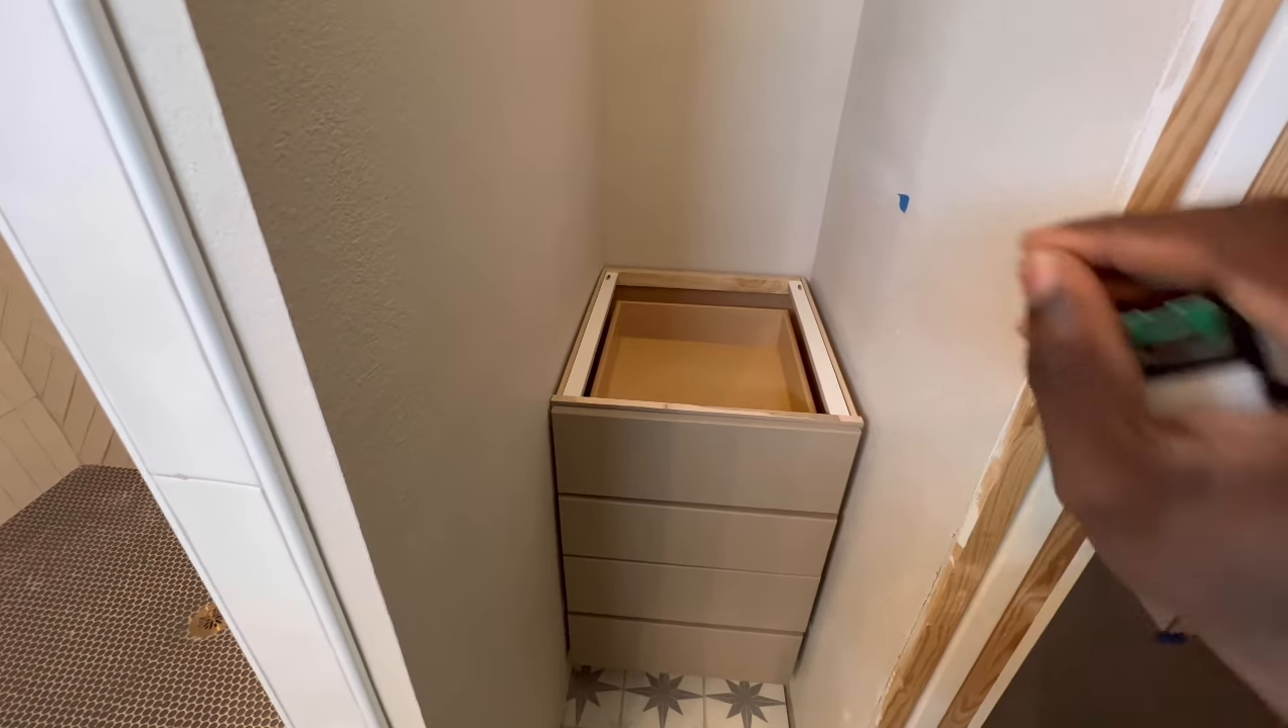I already got a cabinet in. I just need to secure it to the wall.